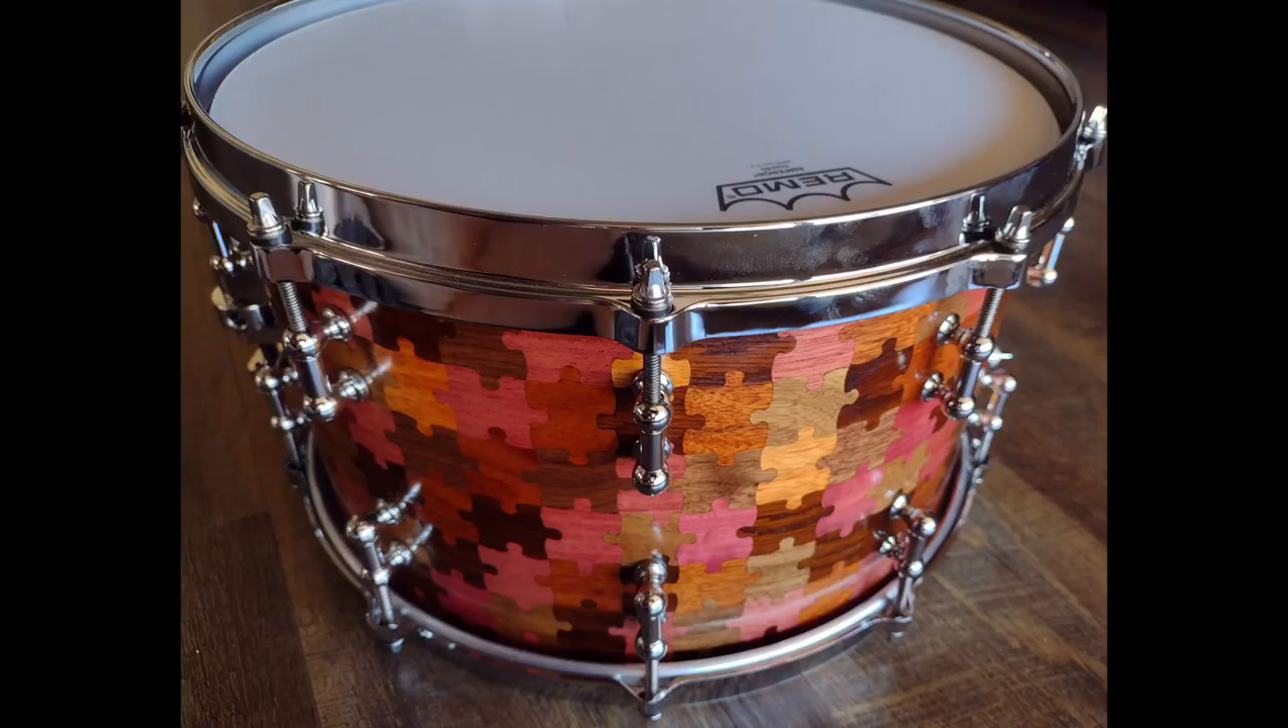And then here's a final shot of the drum with the head on it, as it gets ready to go off to its forever home.